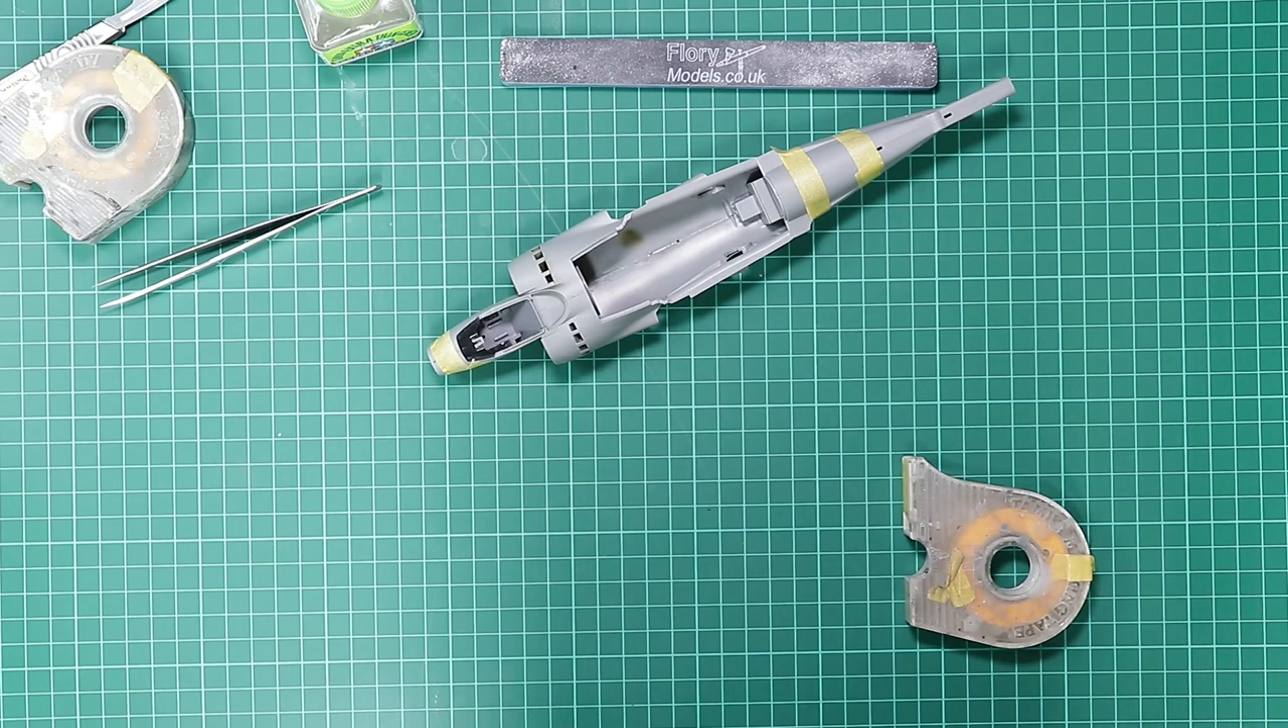The fuselage is now together successfully with no filler used anywhere at the moment.